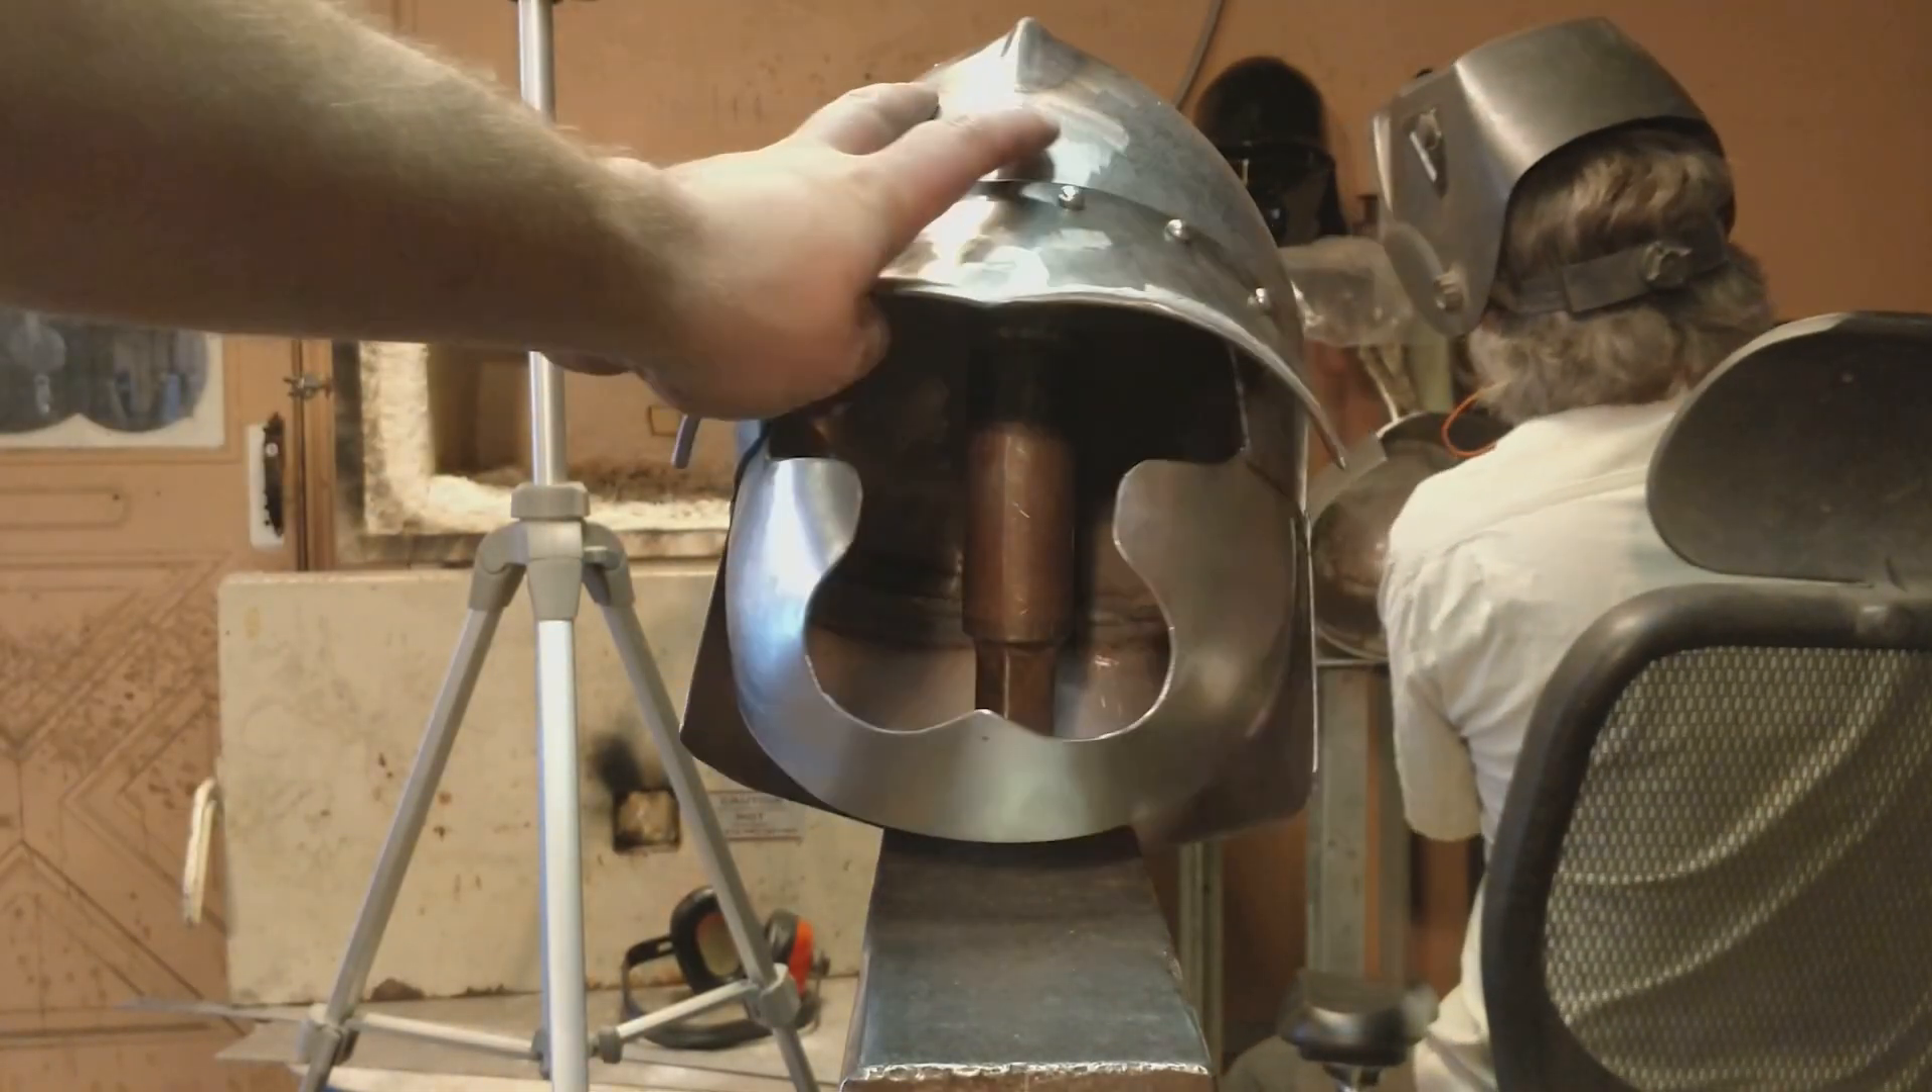This is the finished structural portion of the helmet. We've got it riveted on. We've got everything welded up.